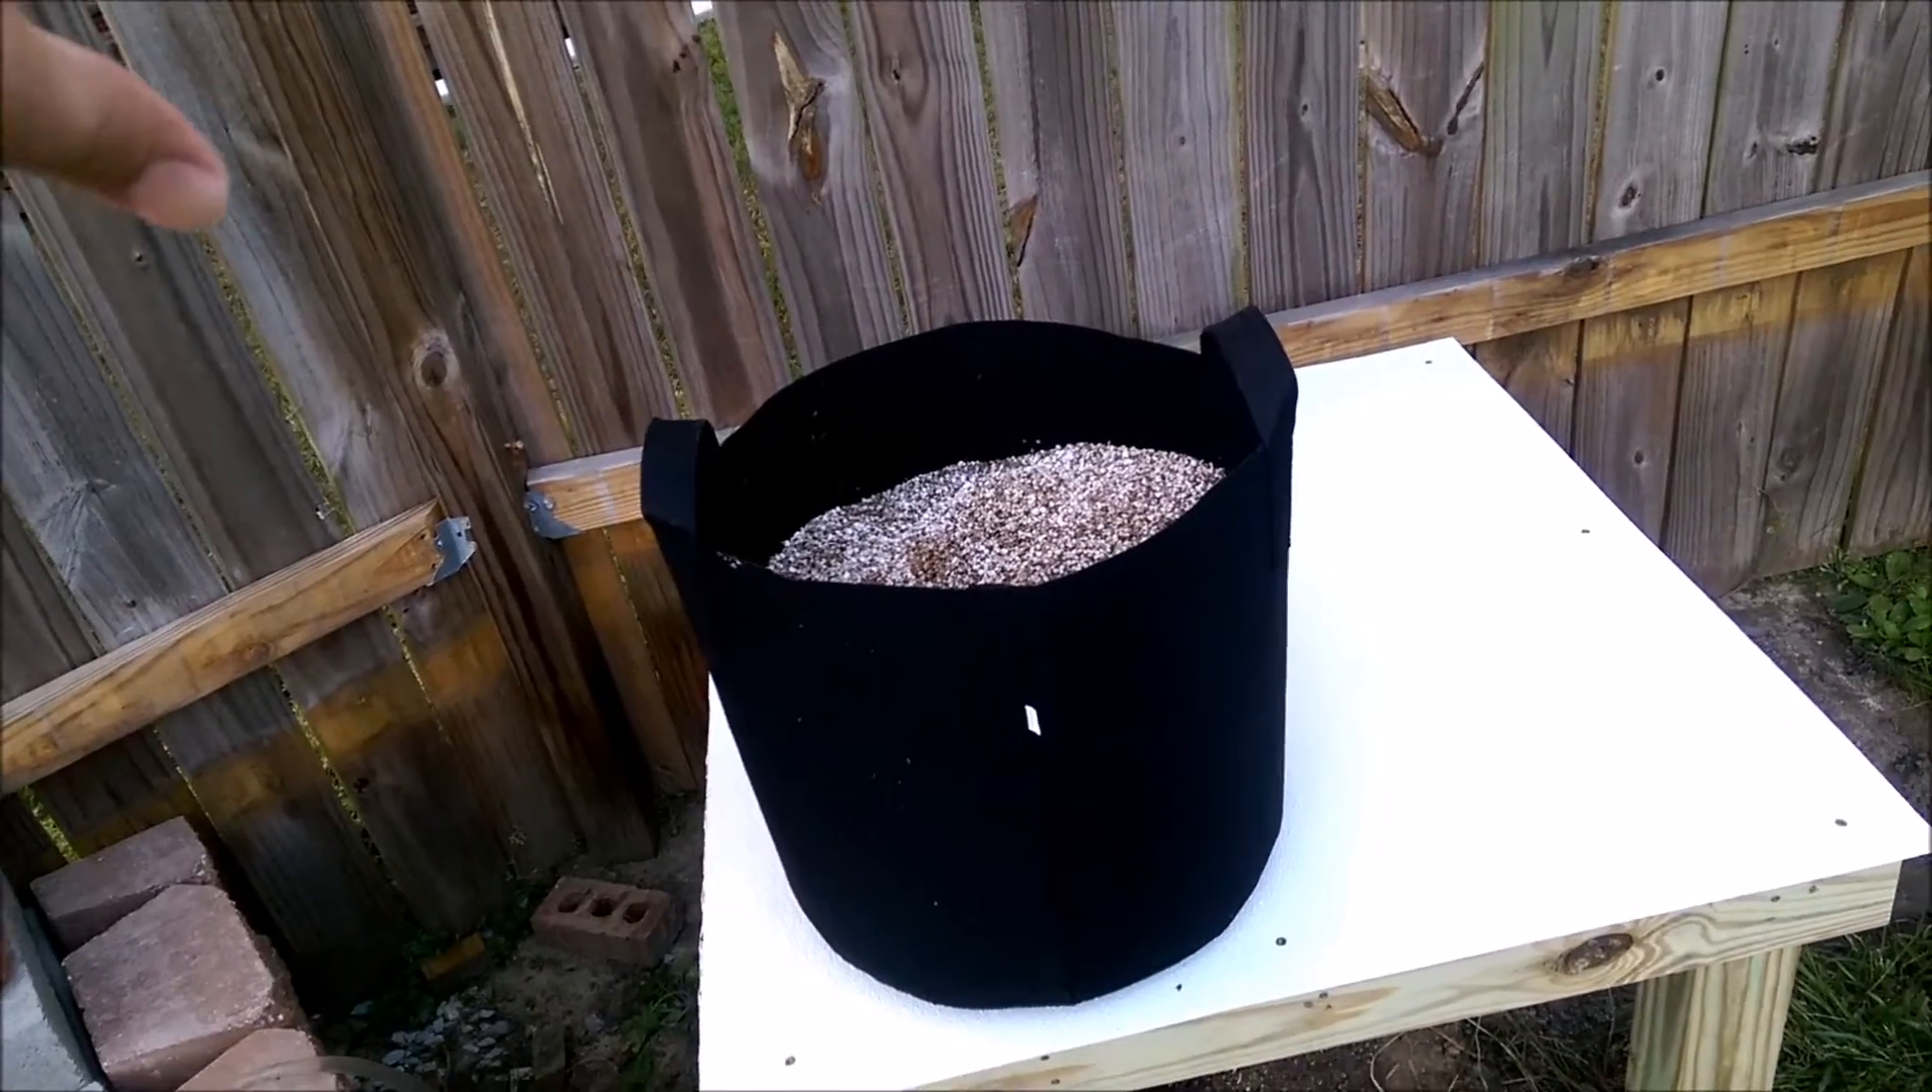I did get my table pretty much constructed. I've got this plastic top on it, which should shed water pretty well.